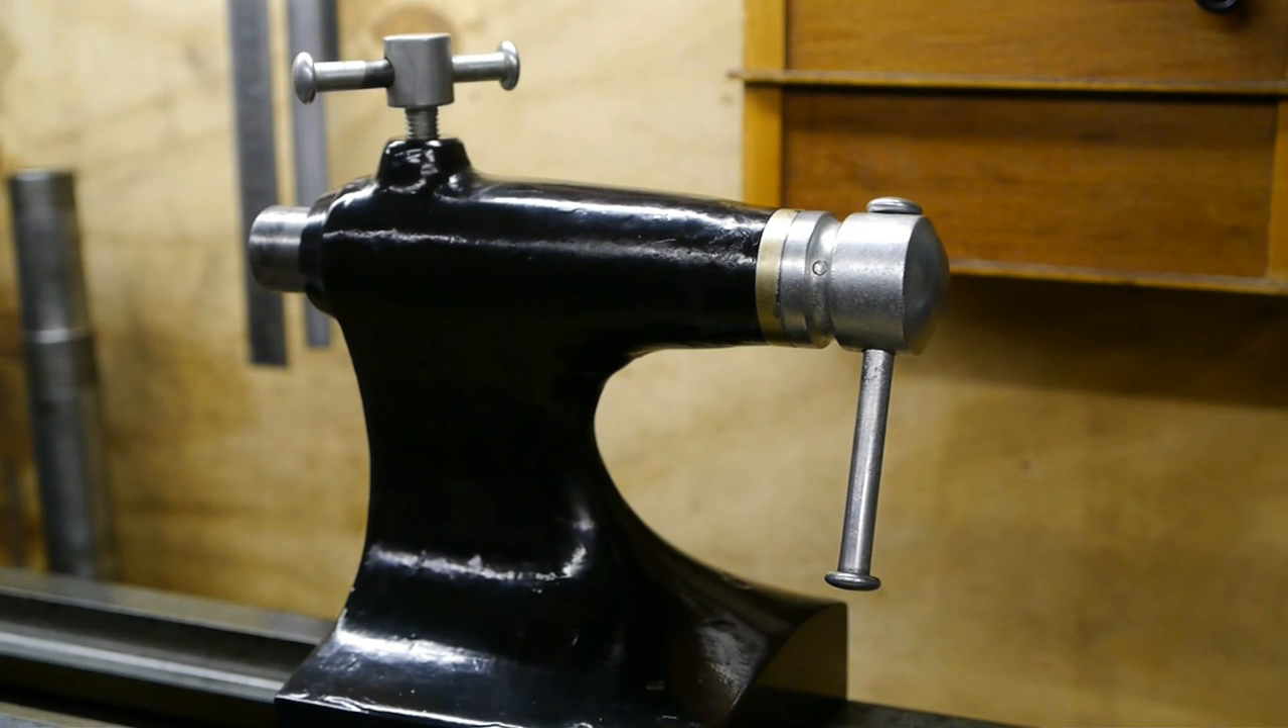Well I finally managed to get the tailstock back together.